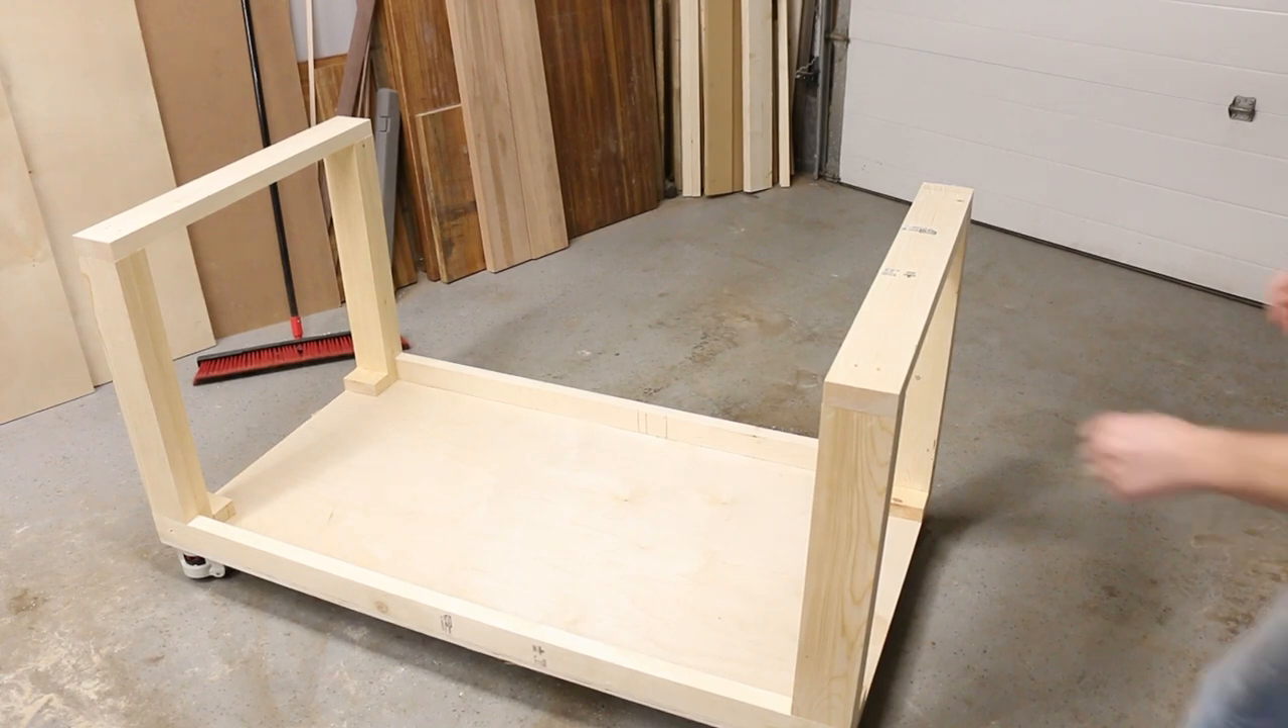Alright, so here's our base is done. Got it on wheels.